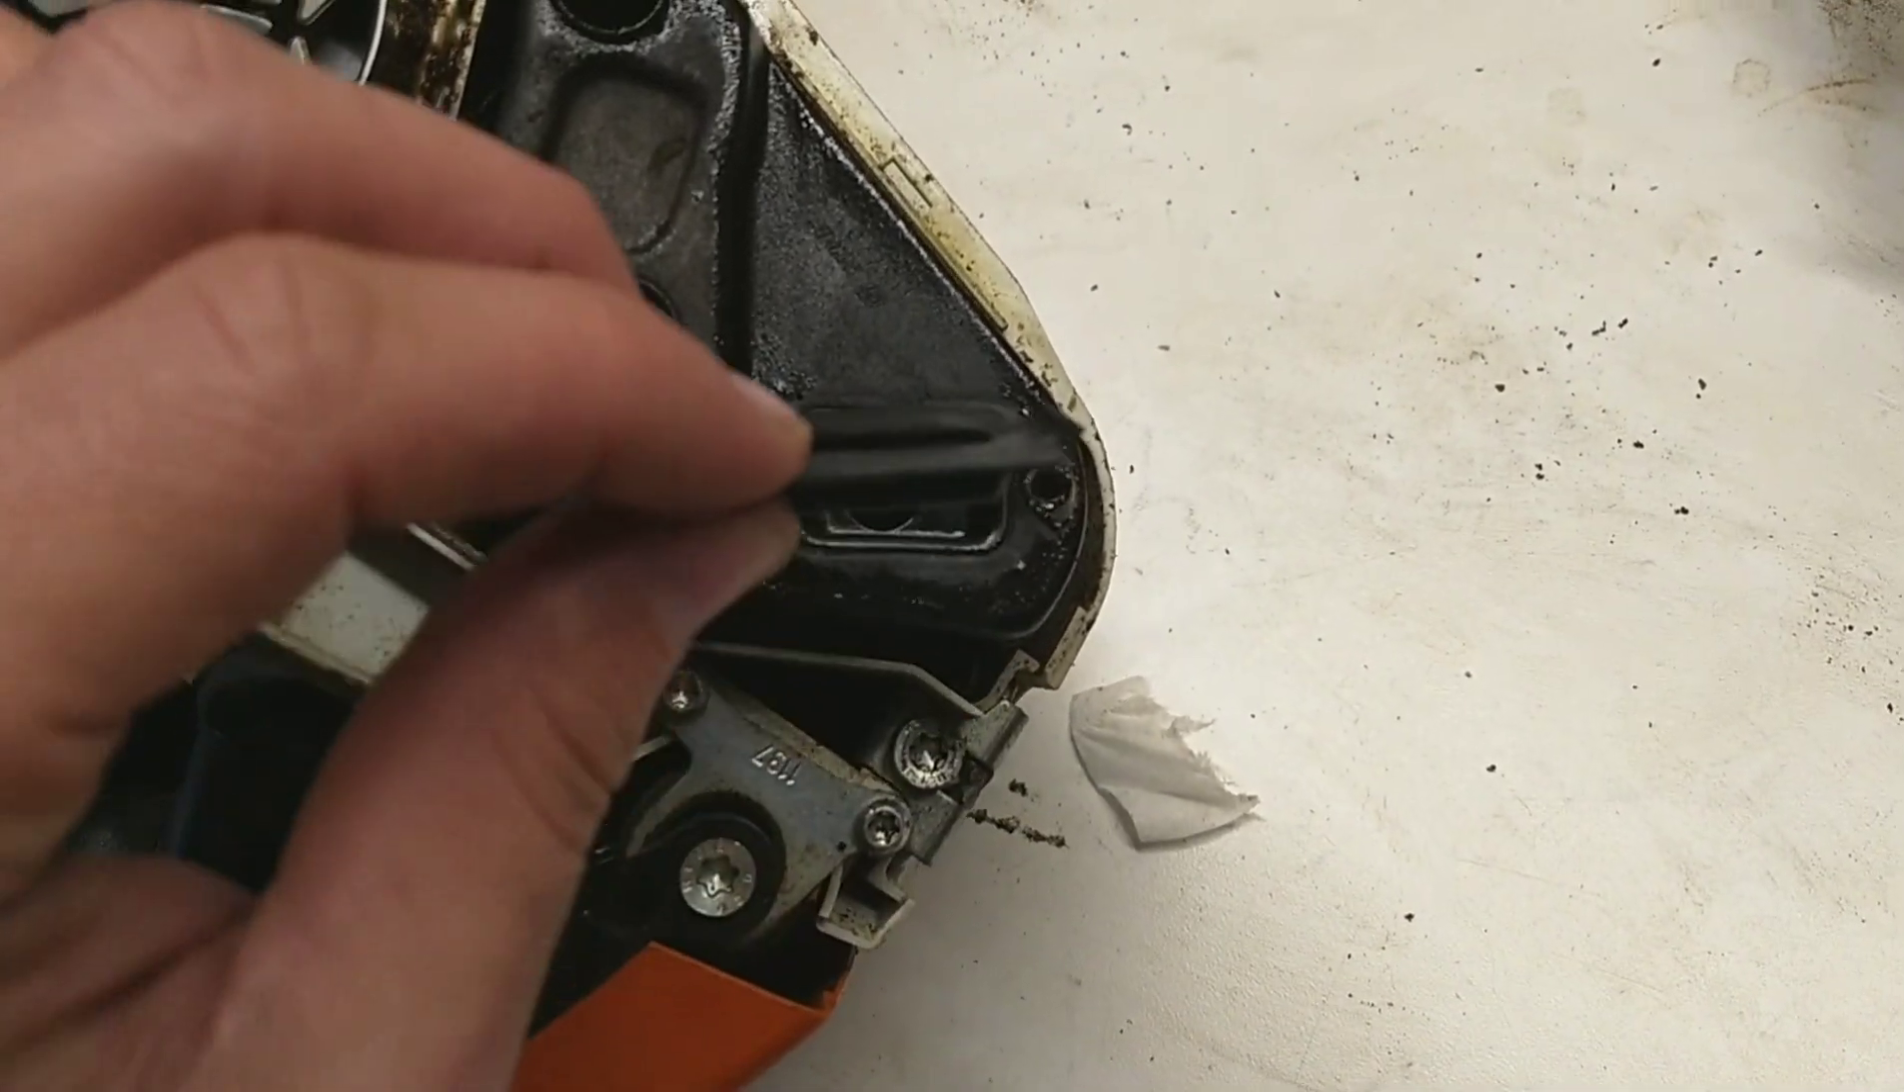The only thing left now is to put on the cover and the bar and chain.